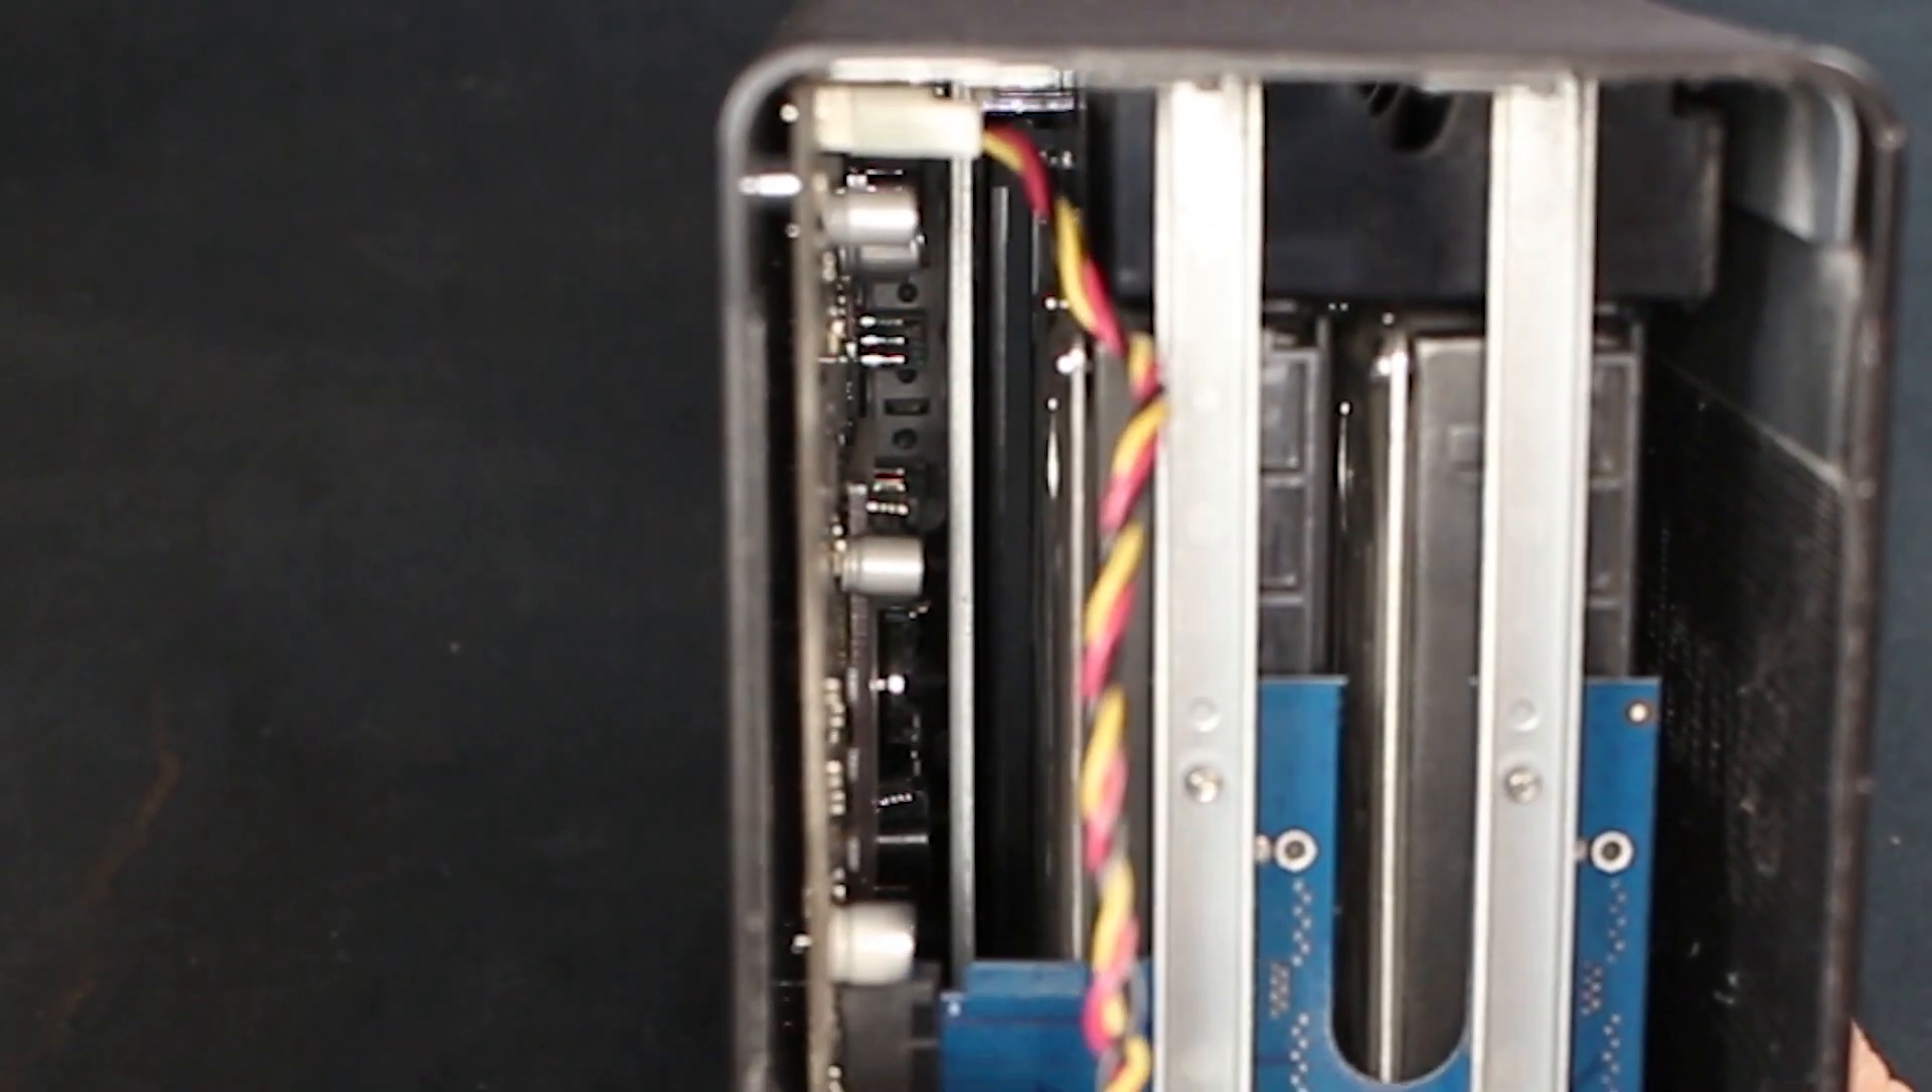Don't tug too hard as there's still a fan cable attached.